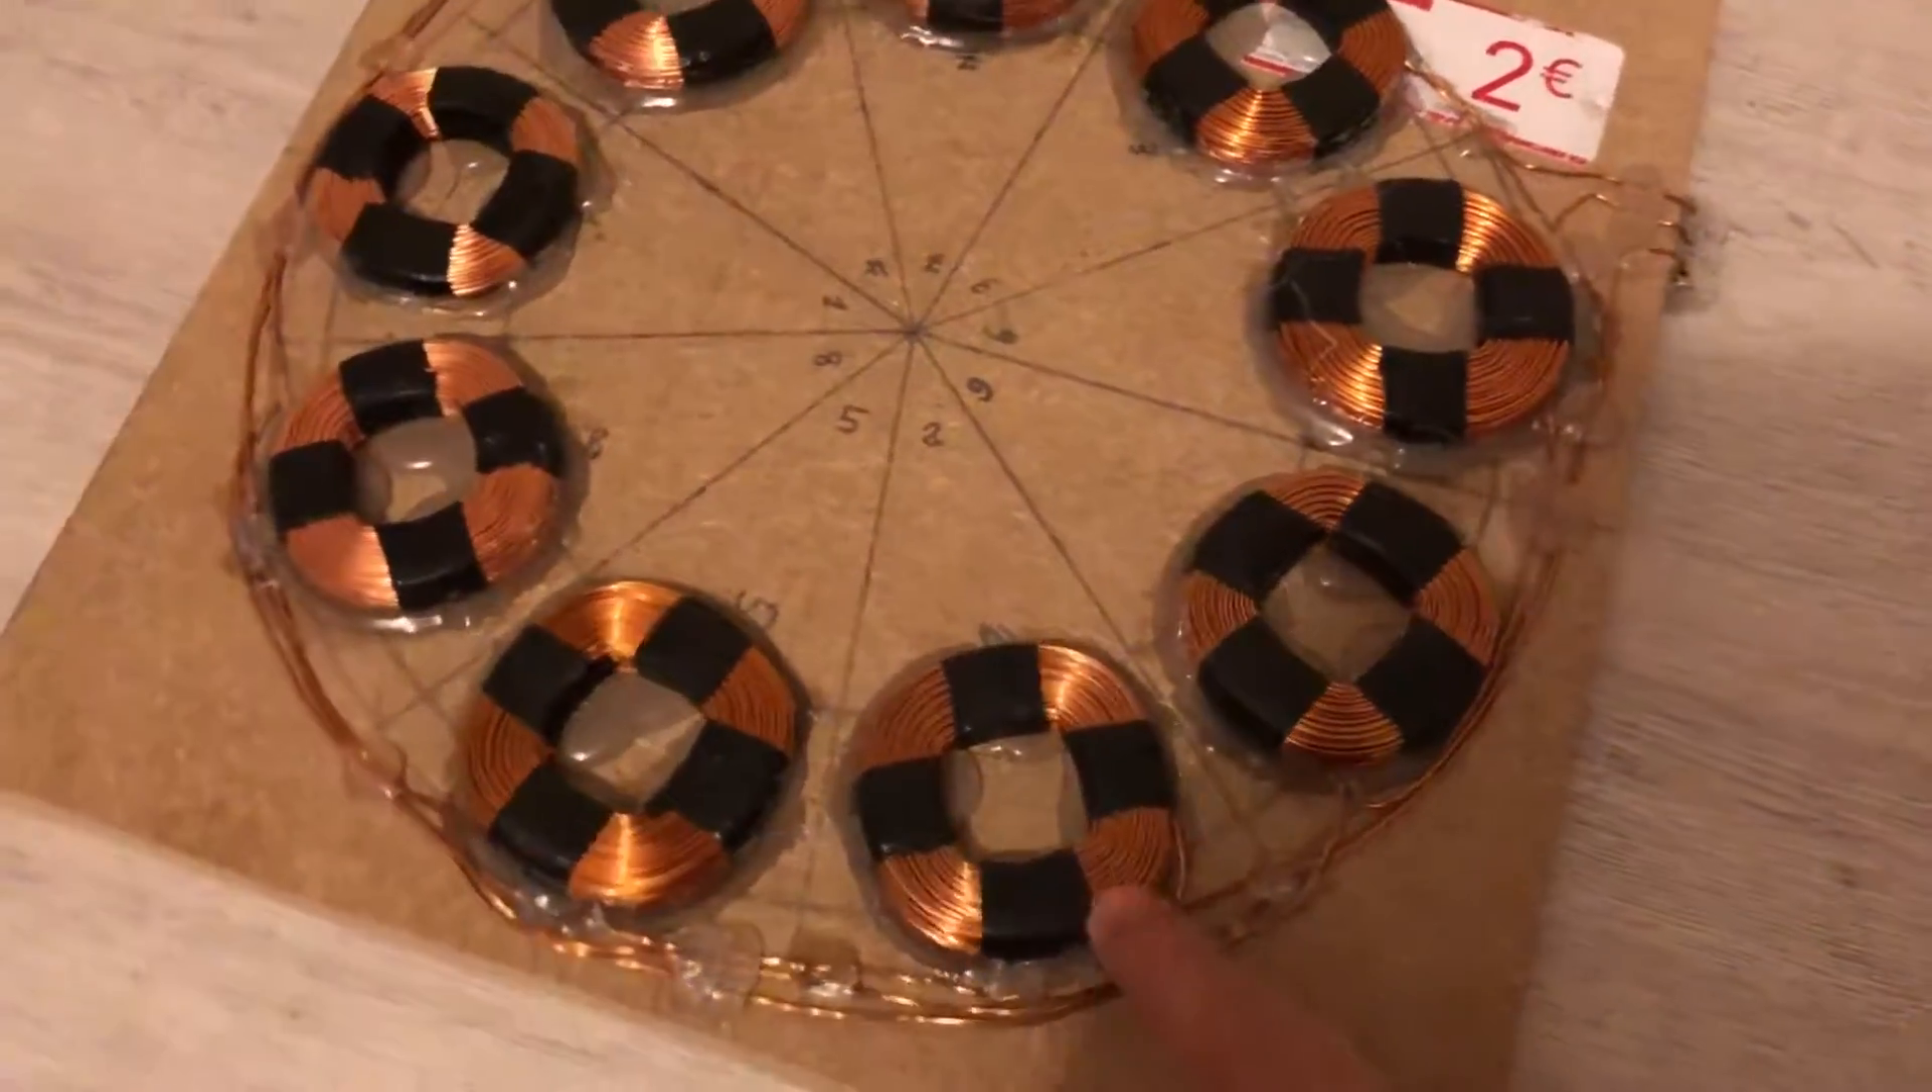J'ai fini le stator voilà vous voyez j'ai collé toutes les bobines dessus voilà je les ai câblées.